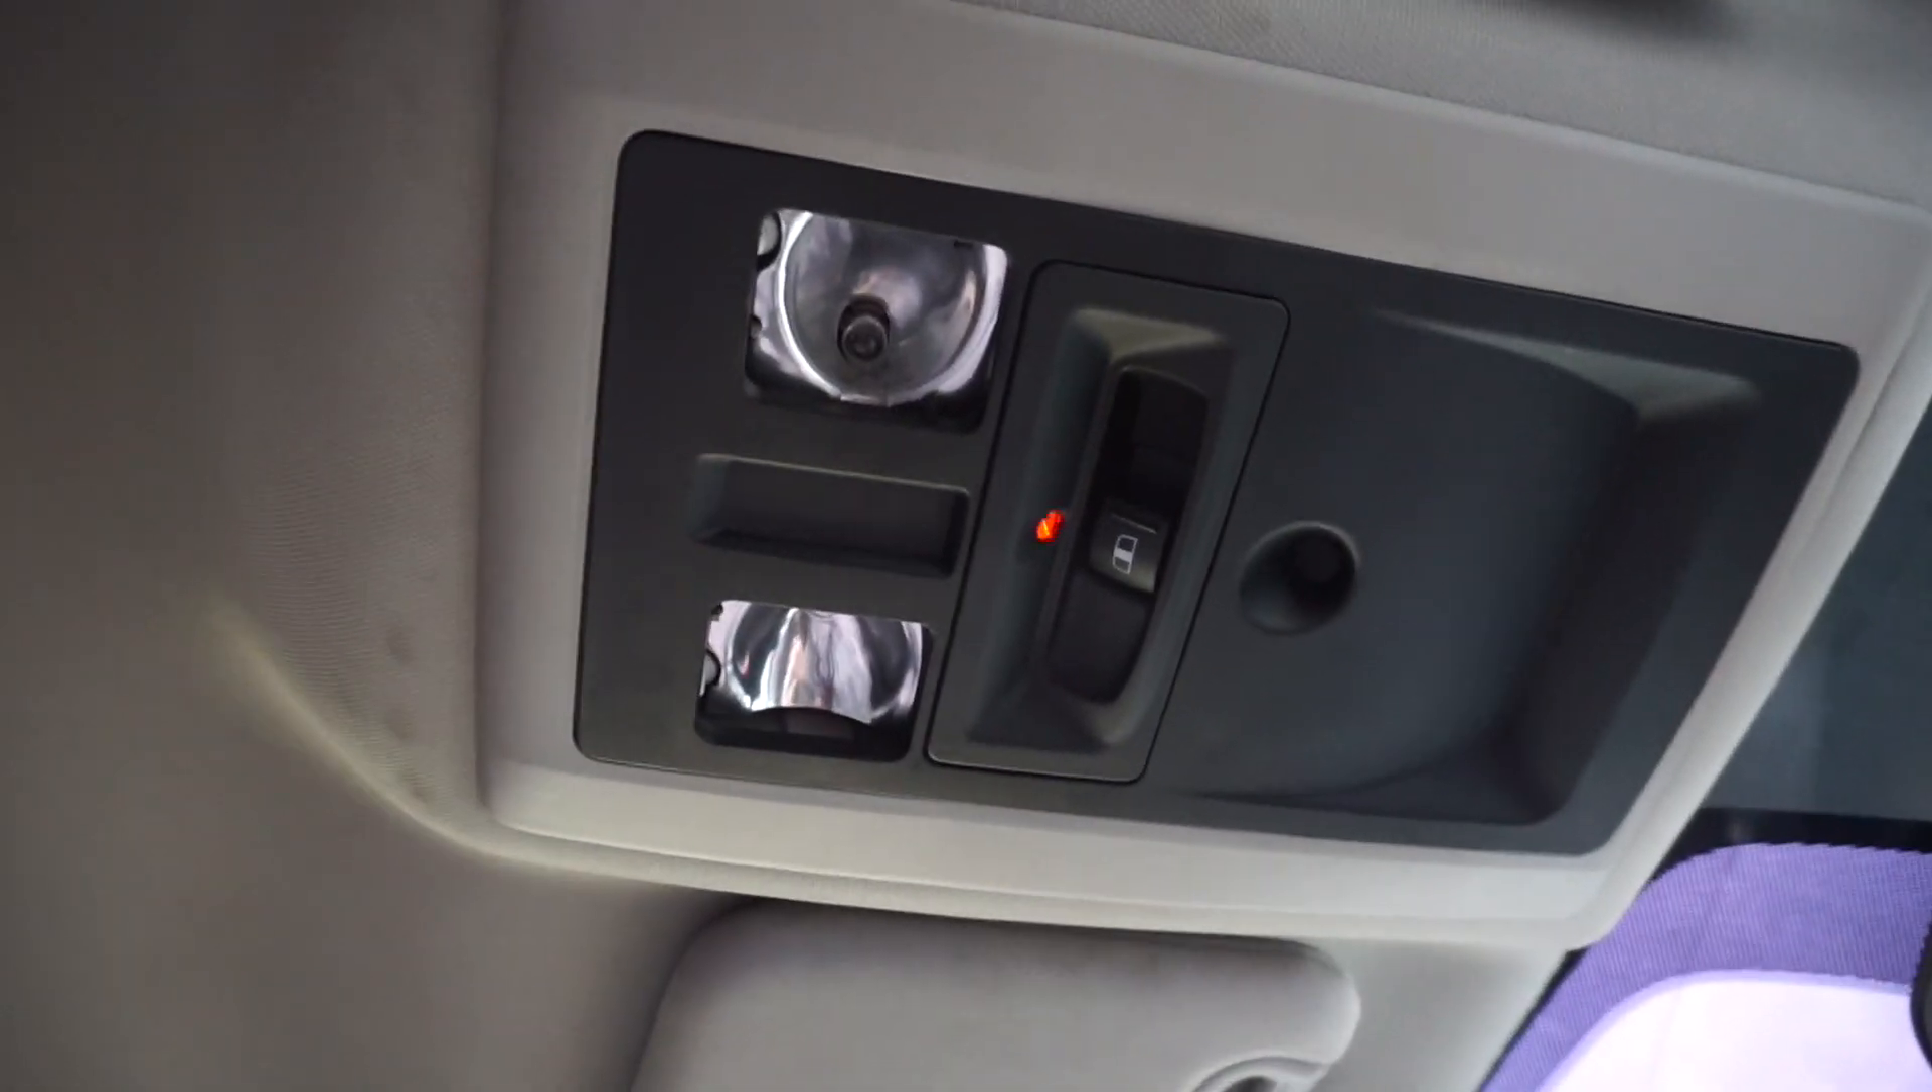All we got to do is put the lenses back on our spot lamps here and clean off my greasy fingerprints.